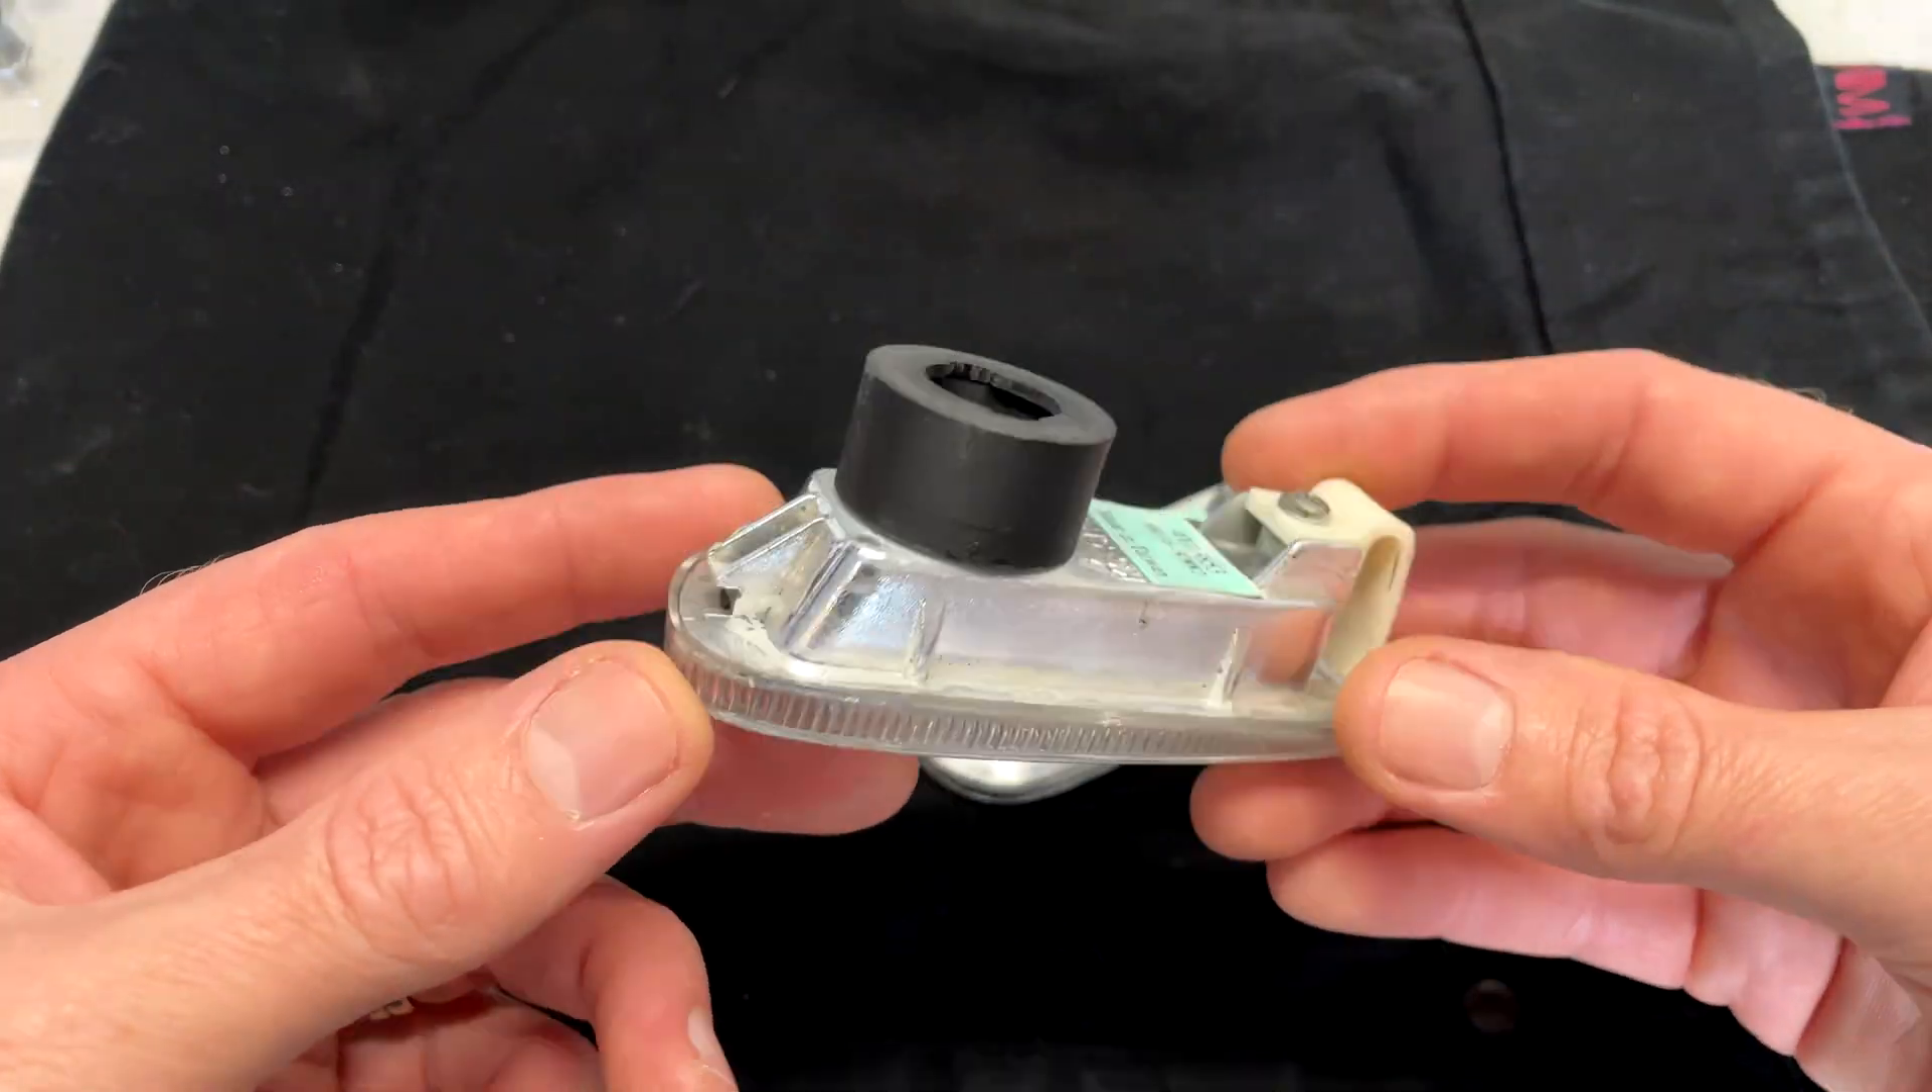The glue's dried and our adapters are attached to our lamps now.